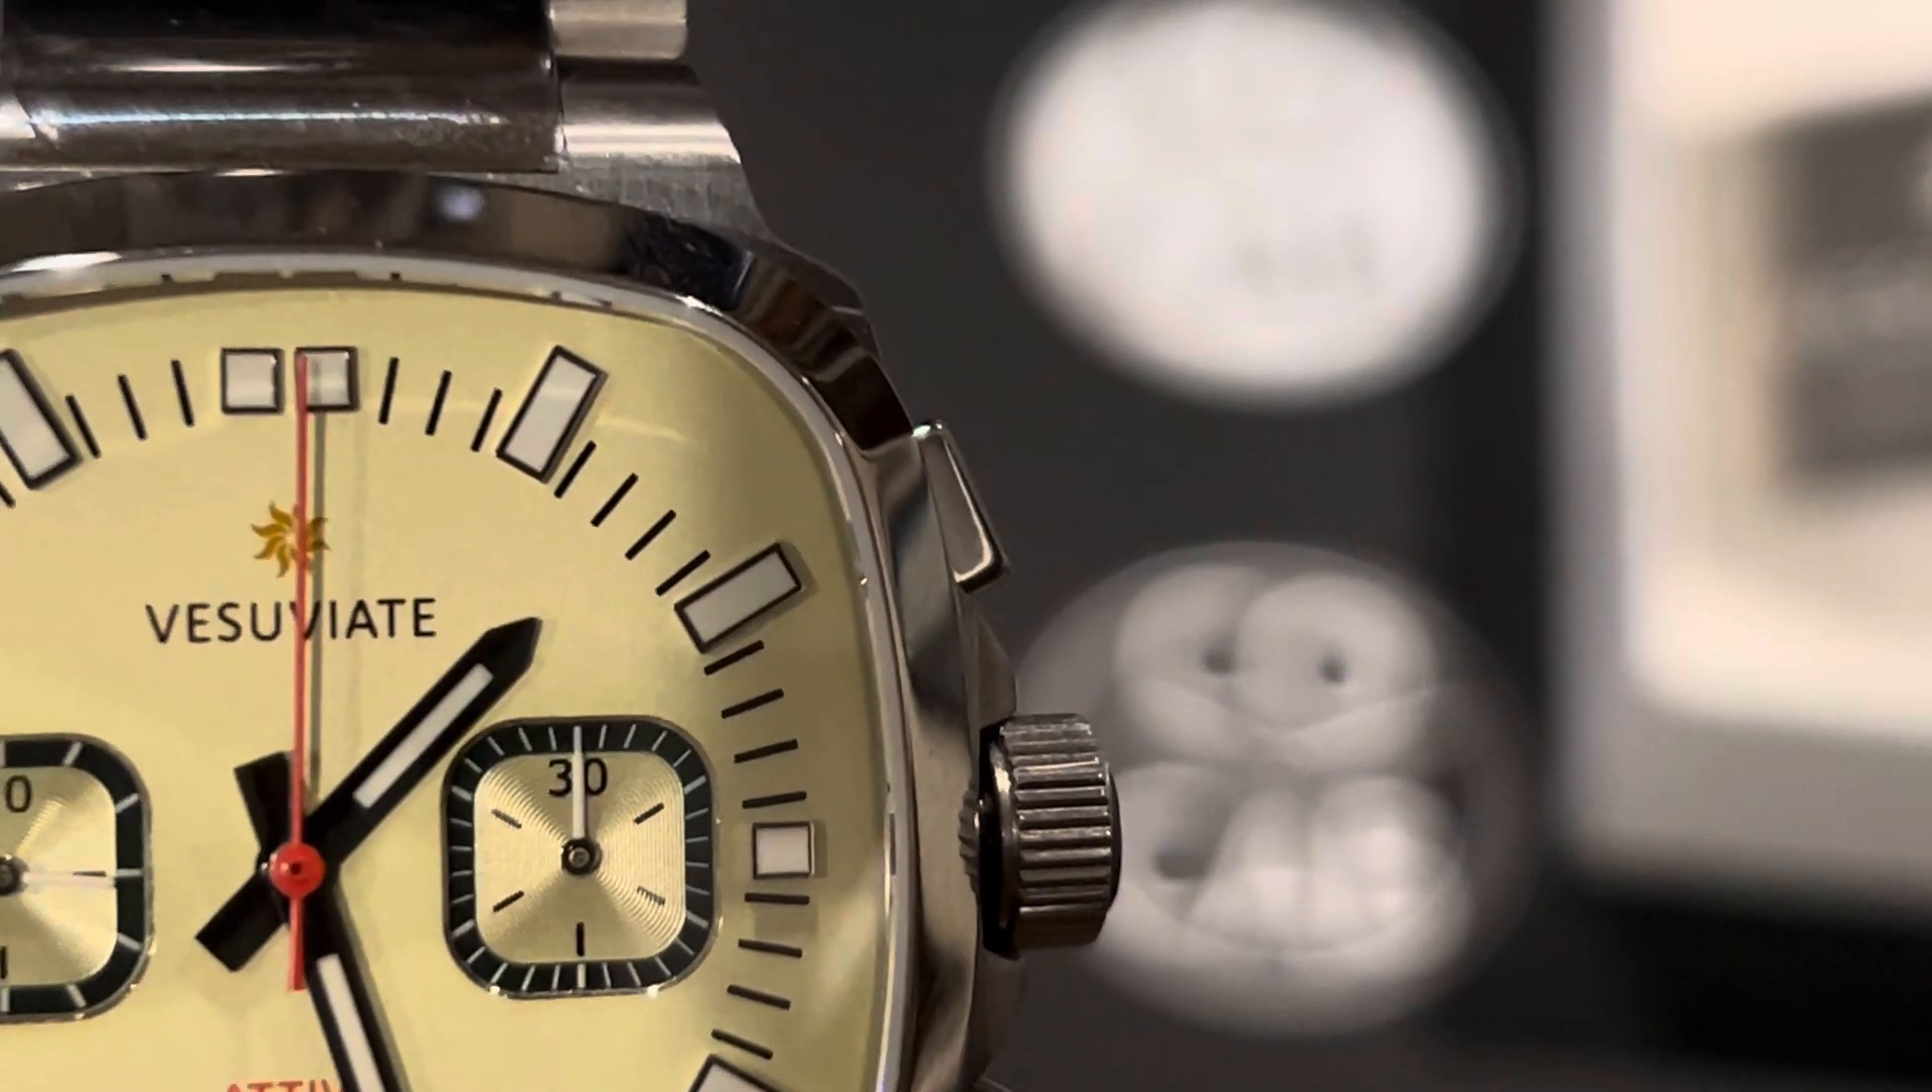That red chronograph hand is not quite centered. You can see it's a little bit over on the right-hand side there of both the logo, the name, and then the two little squares at 12 o 'clock.